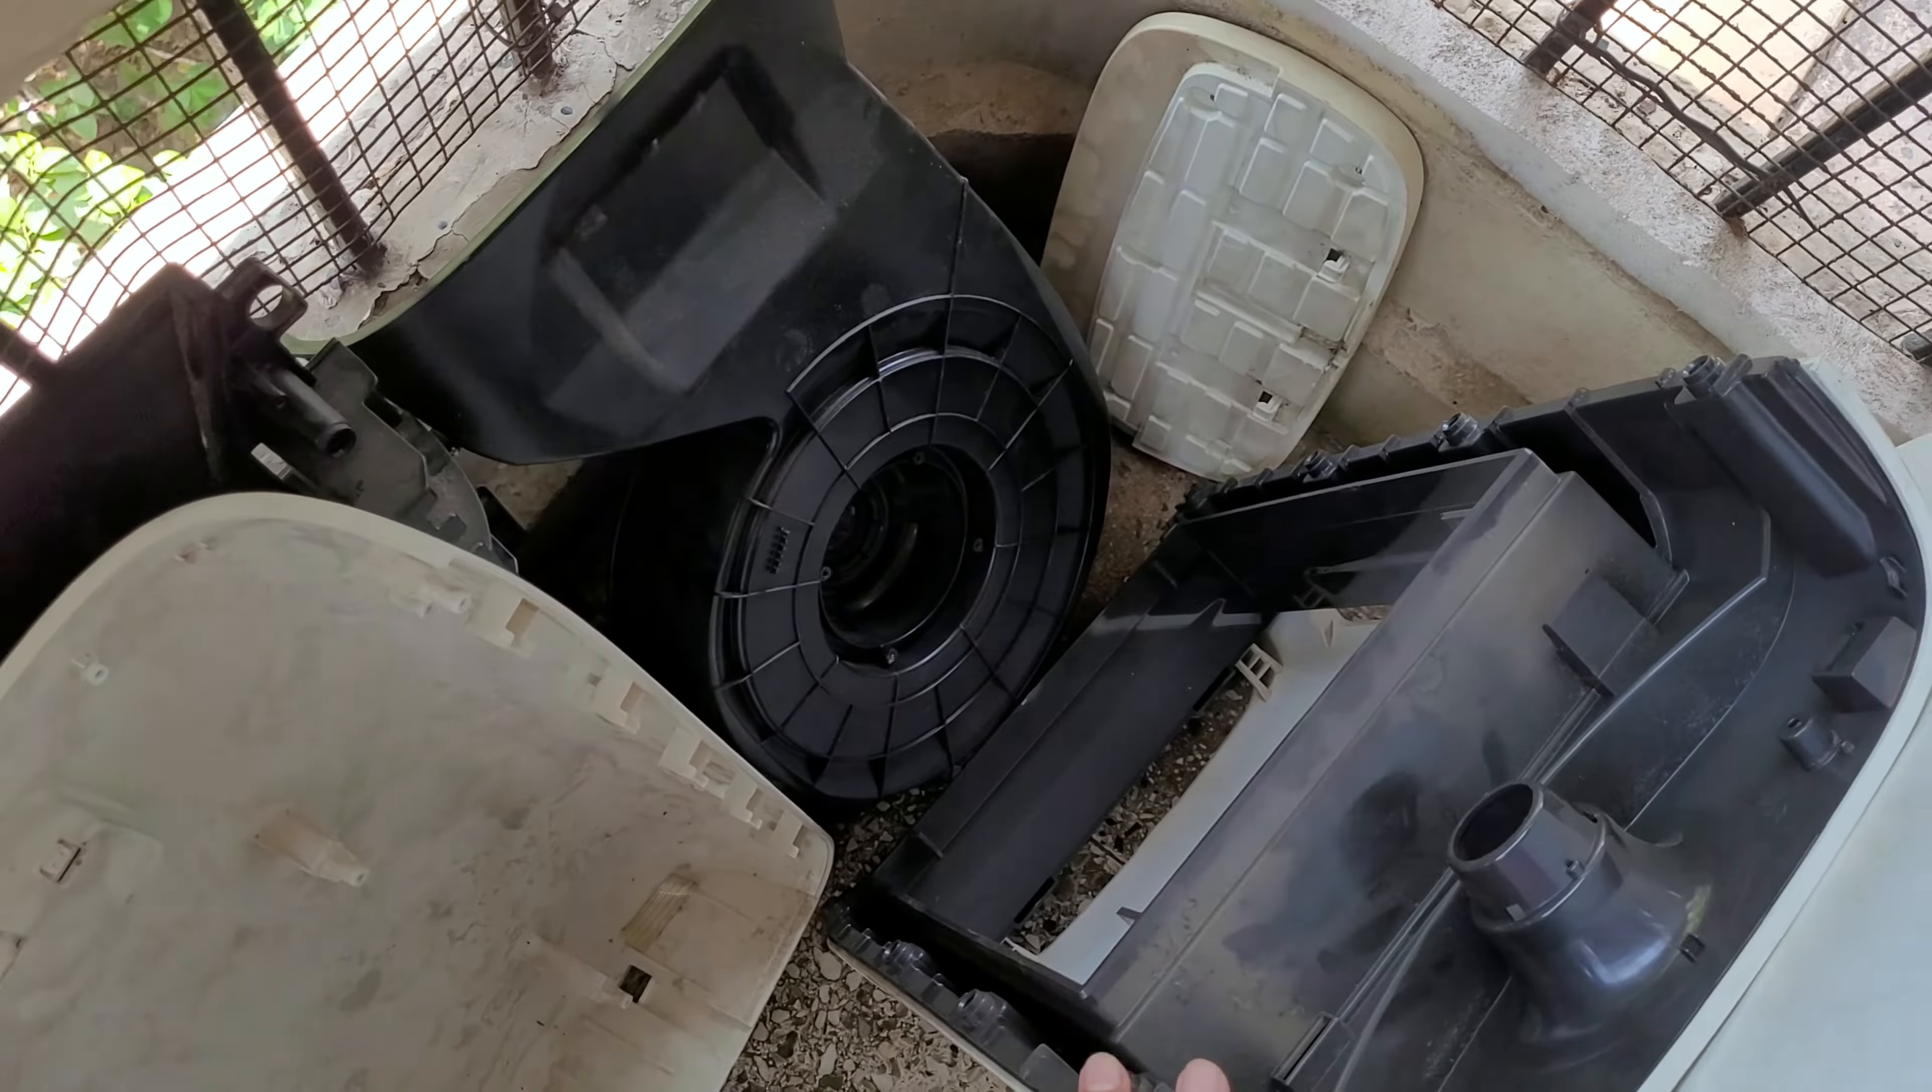Okay so this is how the entire air filter looks like after dismantling each and every part.